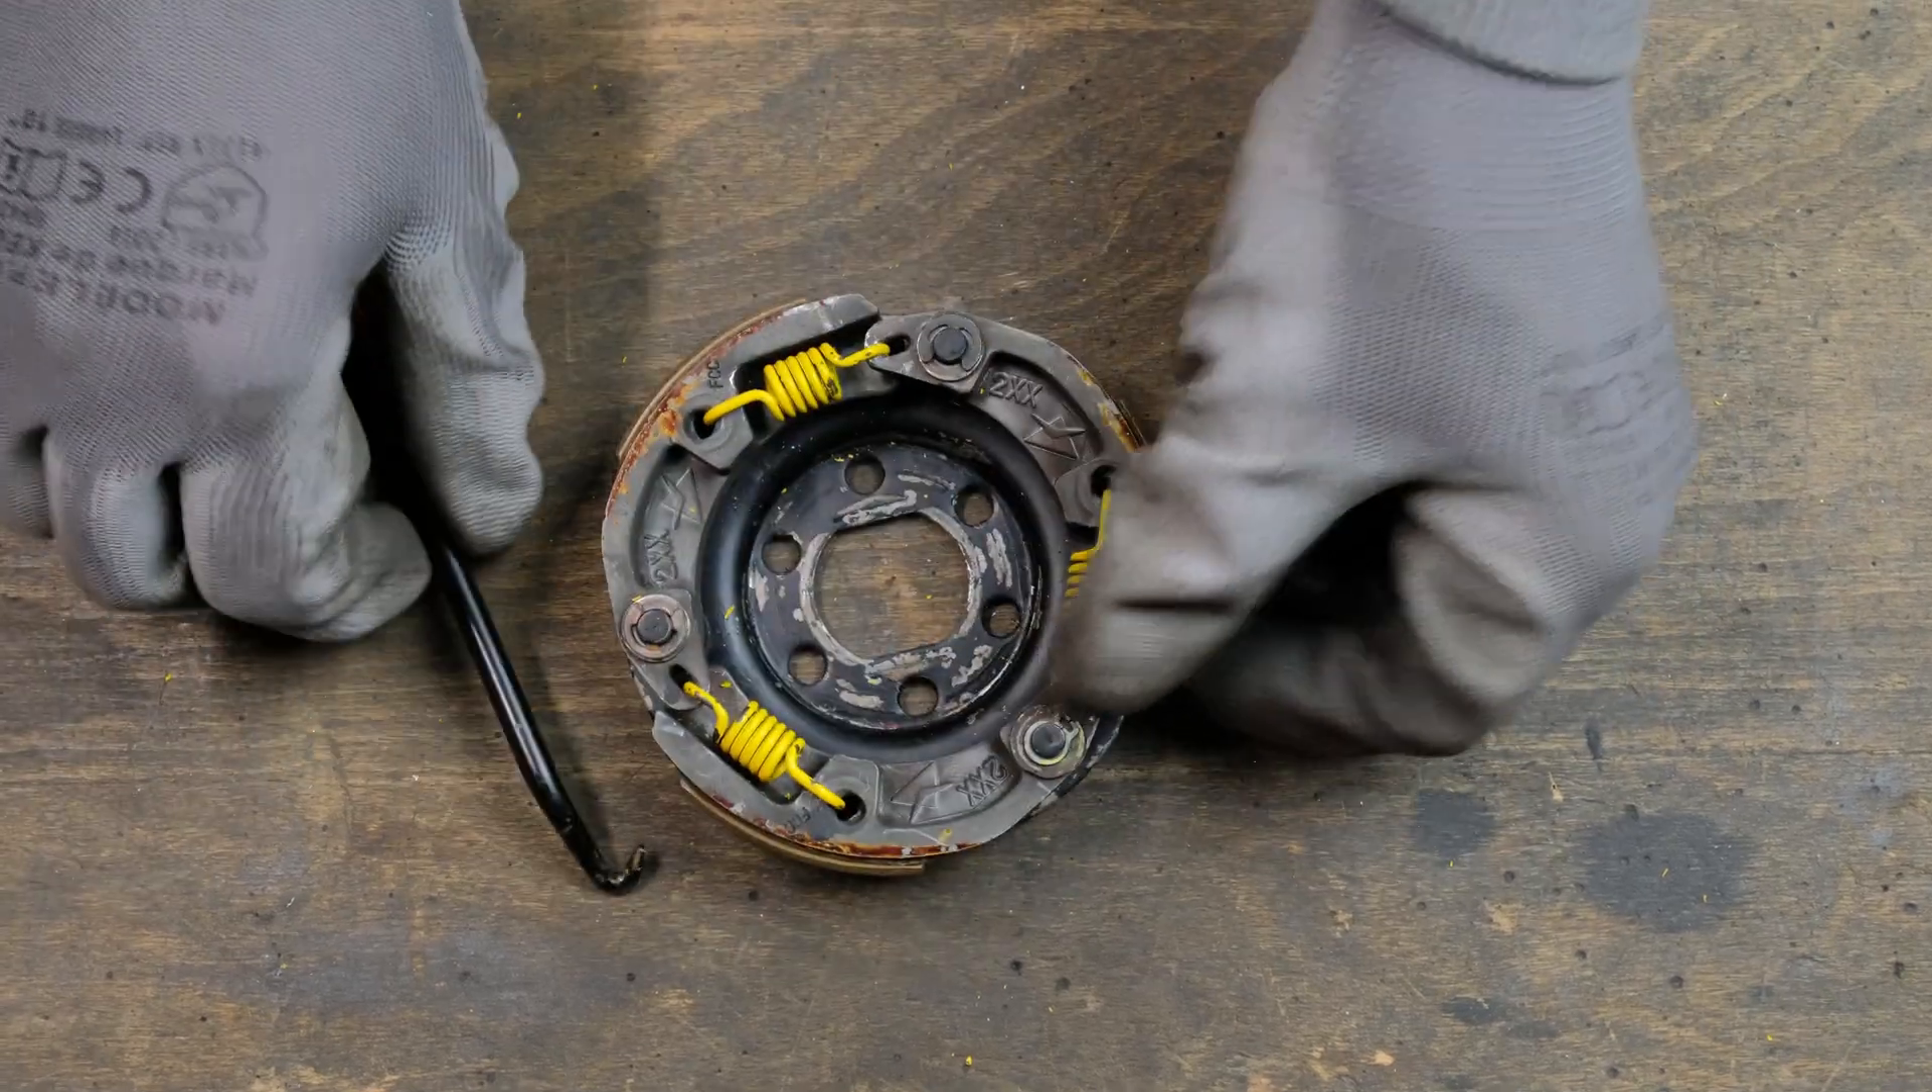Les 2 ressorts d'embrayage sont maintenant en place.